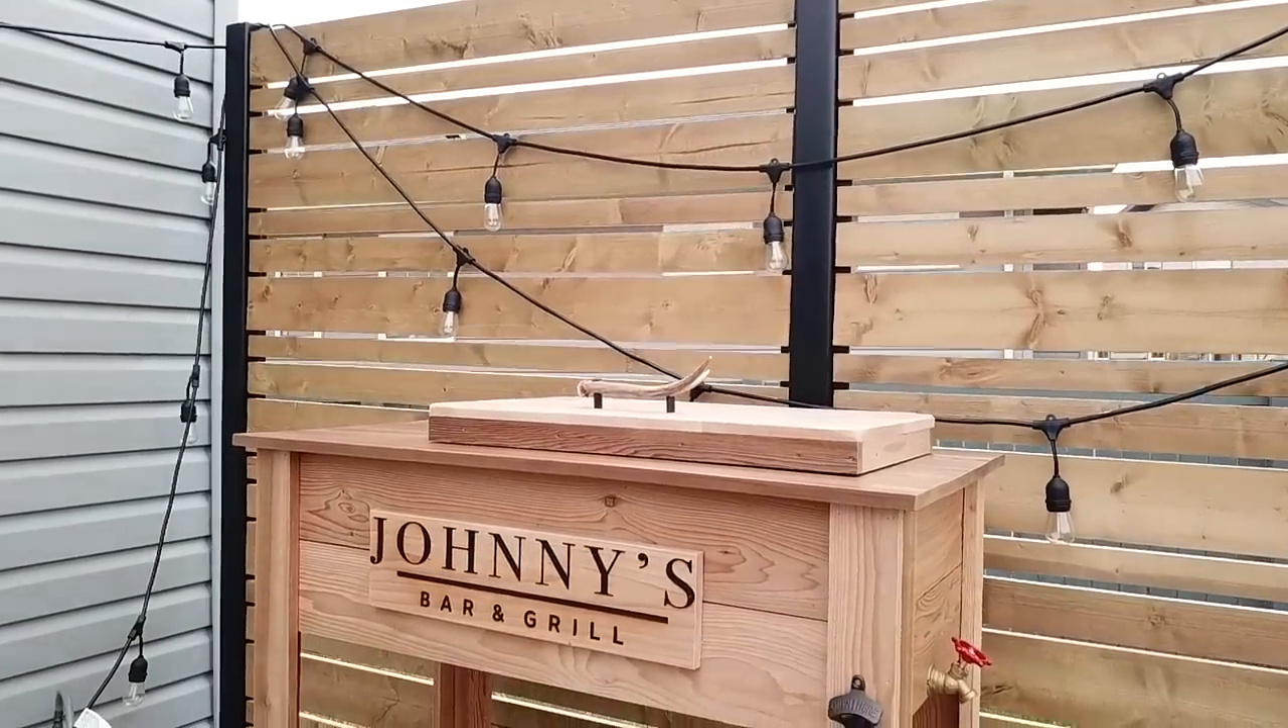The final step was the deer antler handle and it was good to go.